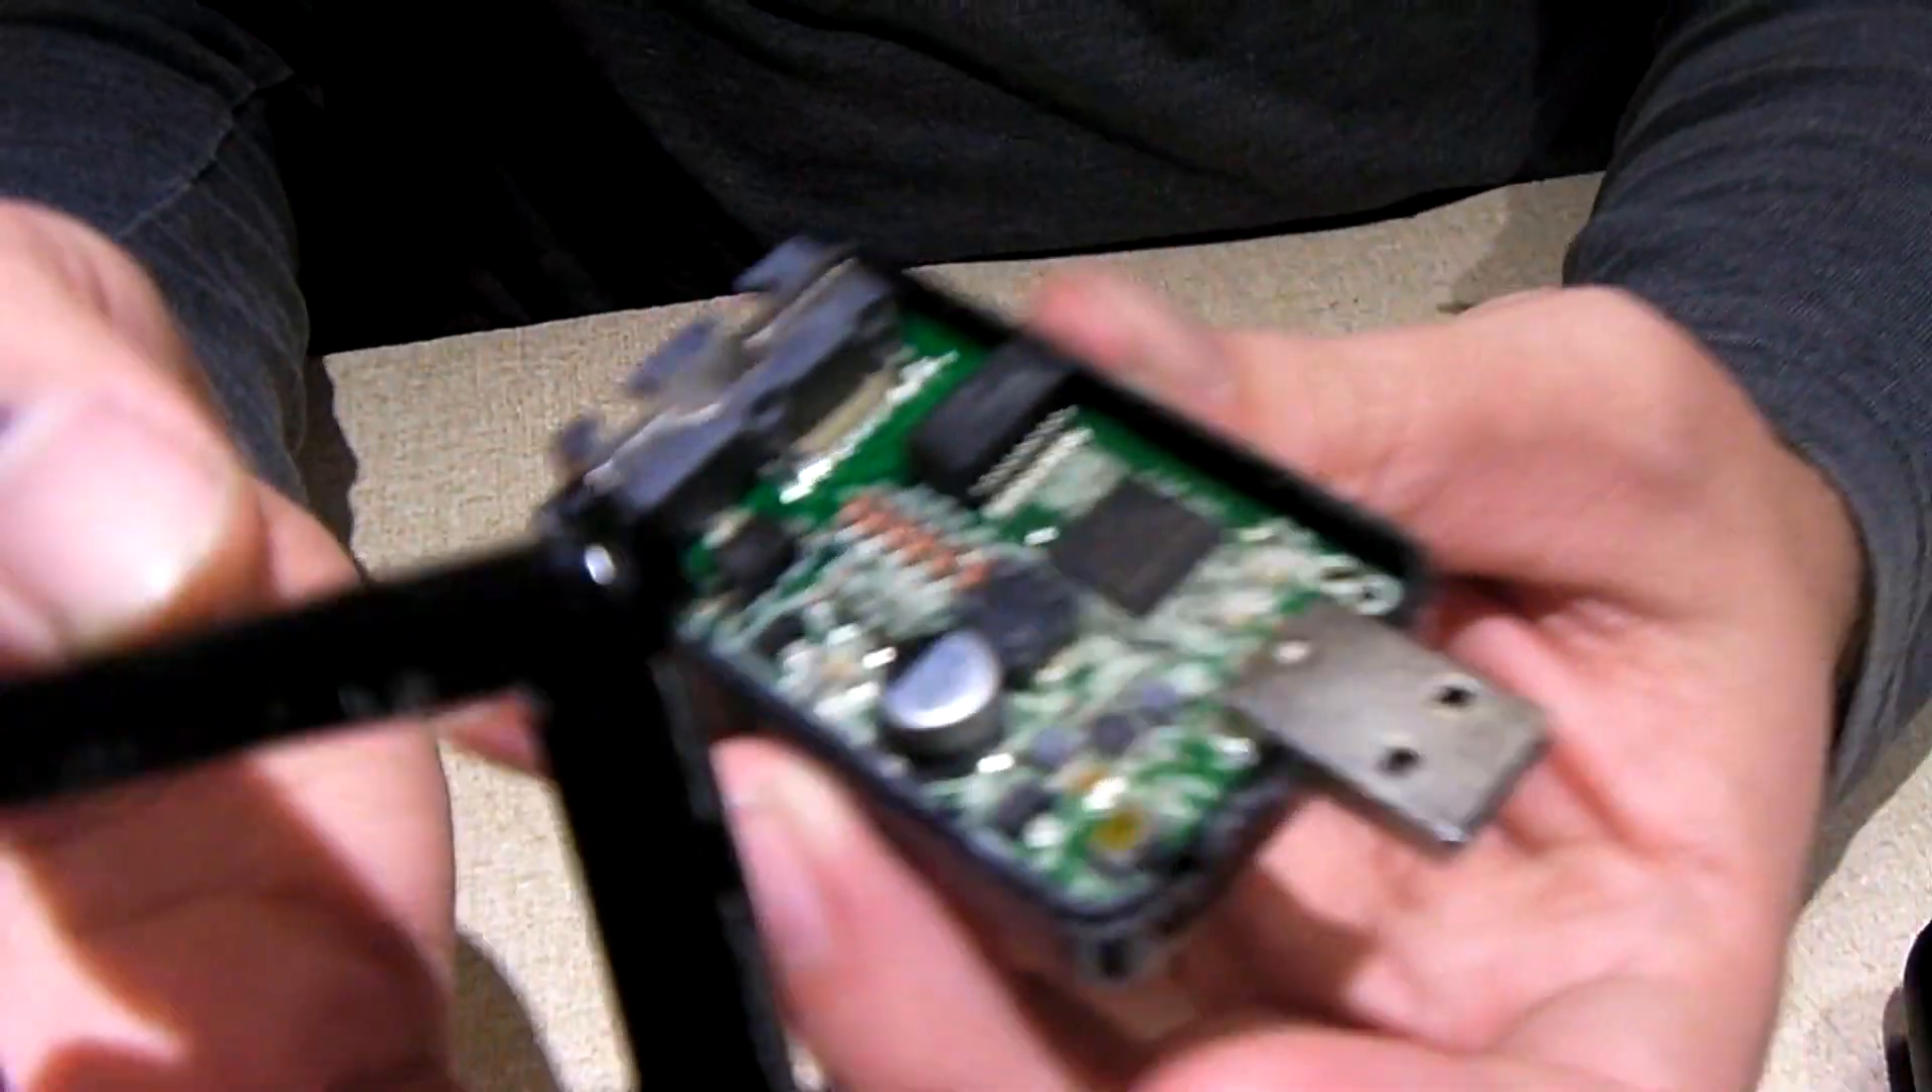Okay, so I got the cover off. Or the front off.